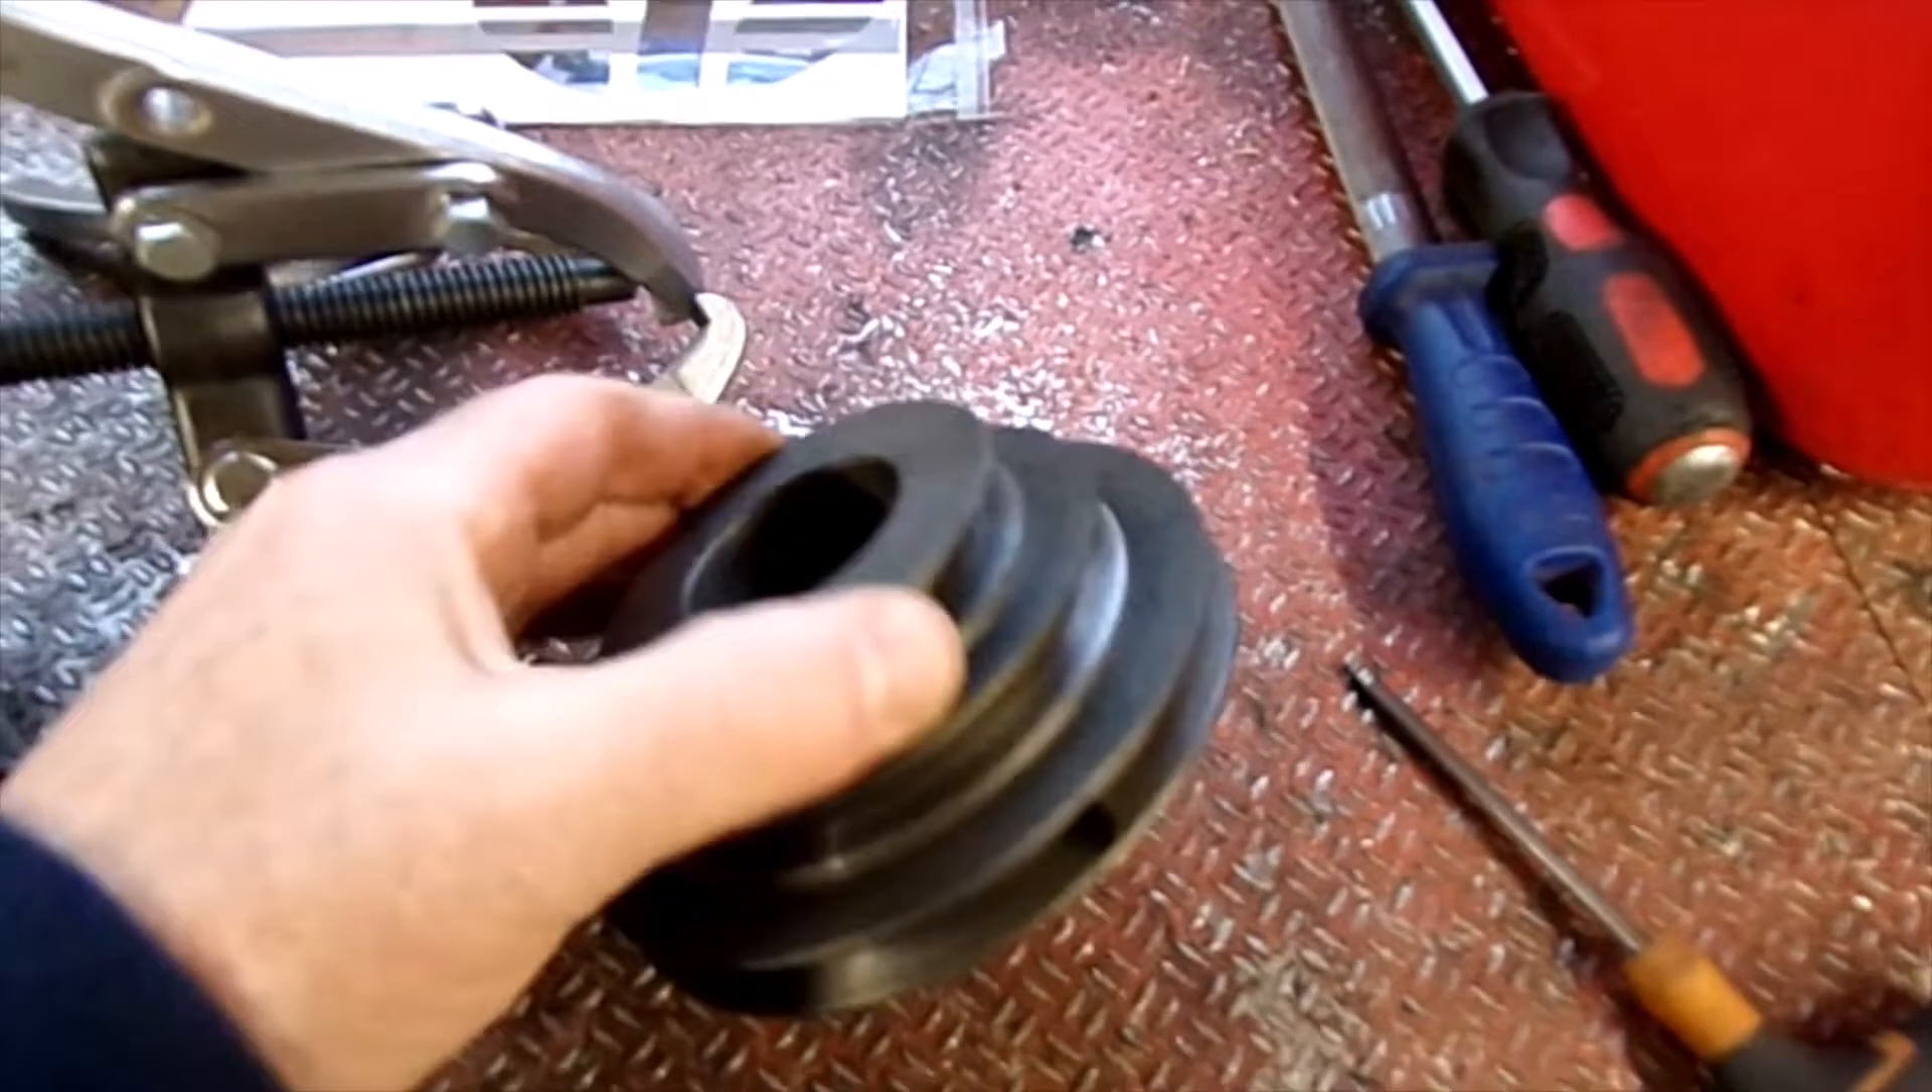Right, so that's the old pulley removed.